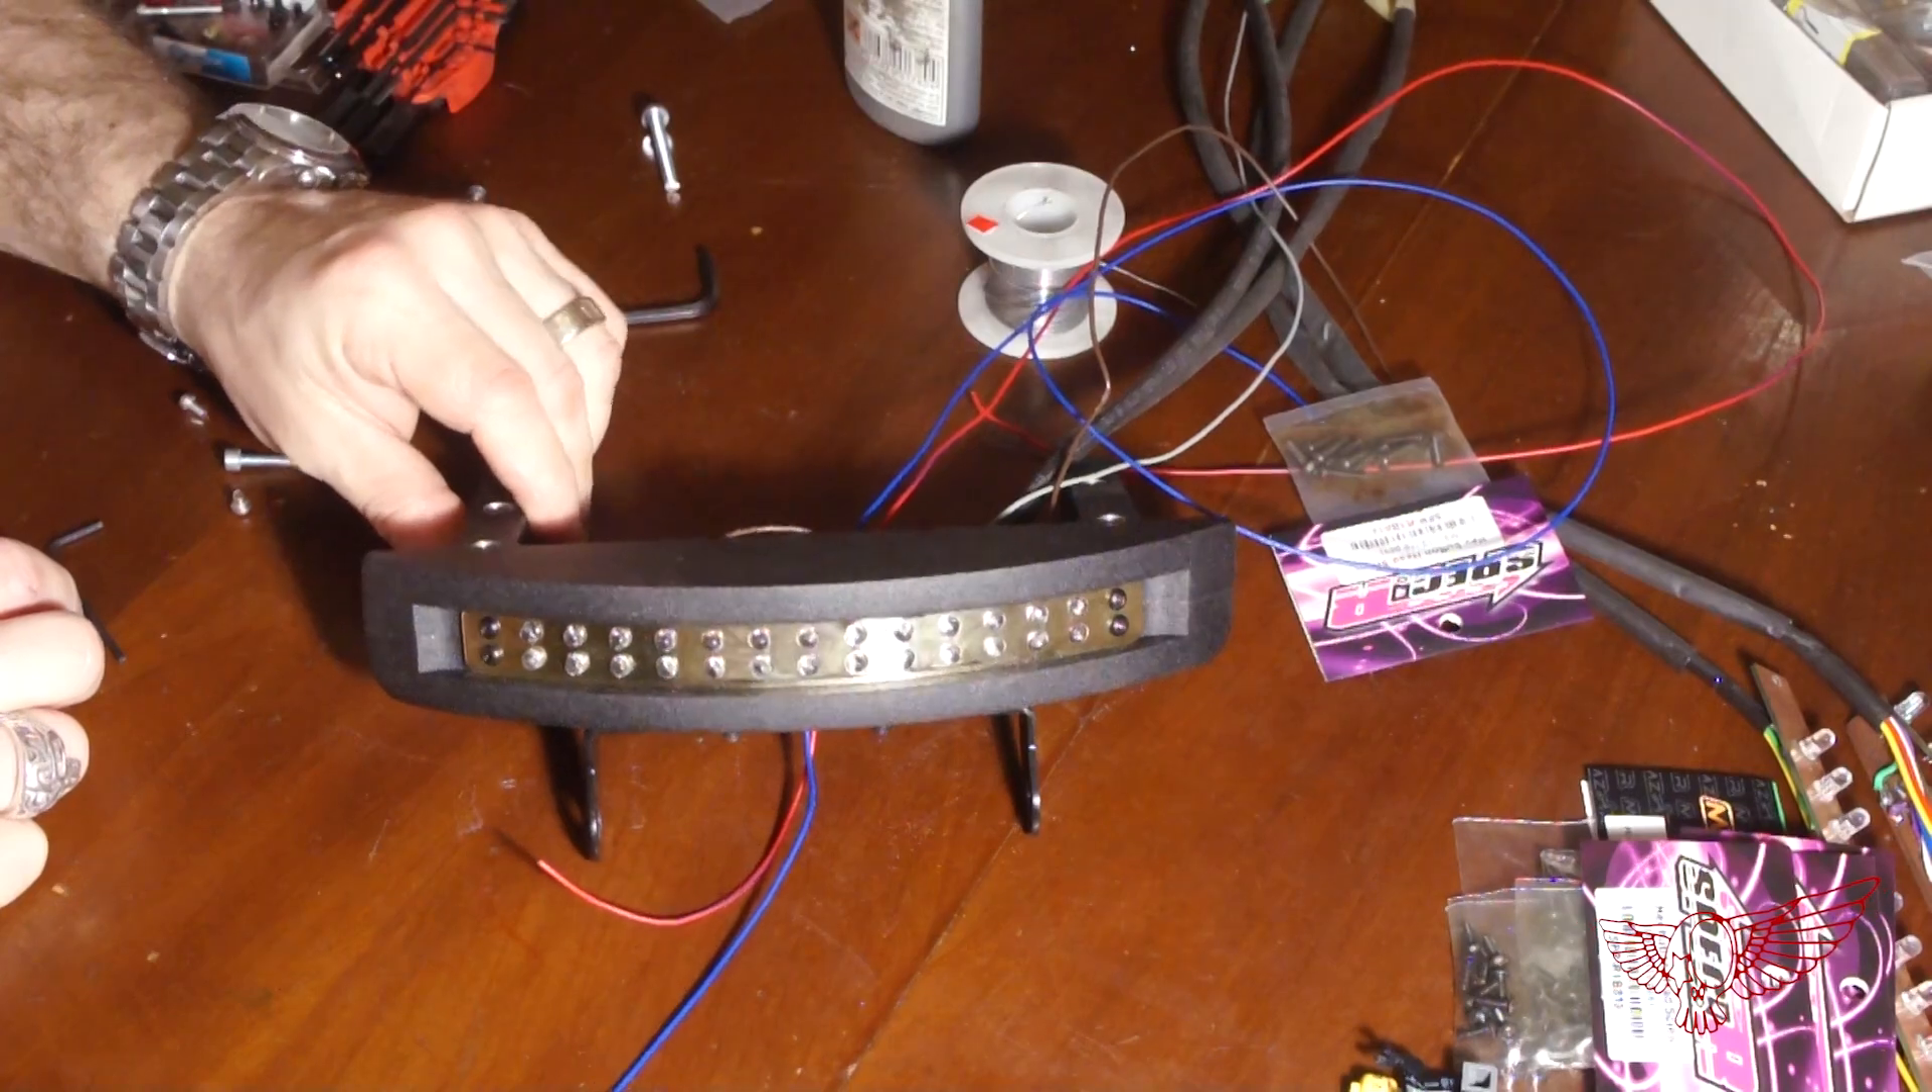The brass plate is now polished to a mirror shine and with a little bit of manhandling it fits over the LEDs.